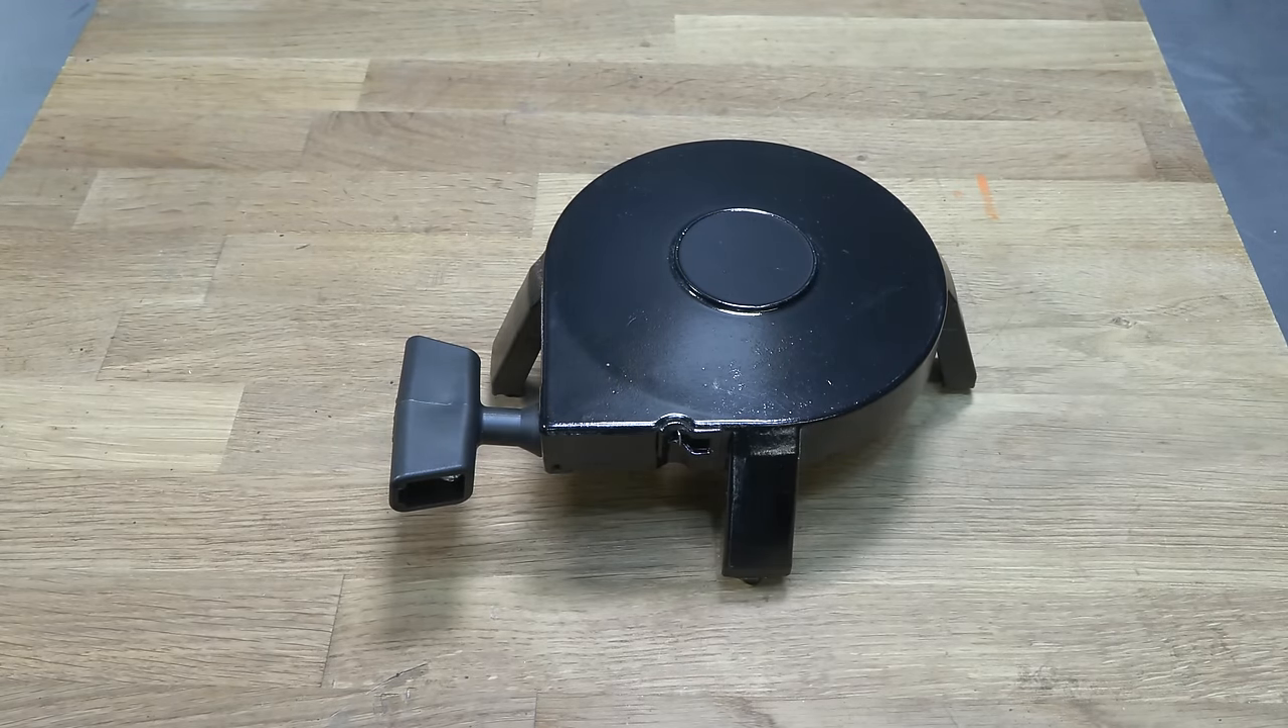Once the new pull cord handle has been attached a knot is tied and then that is the recoil assembly completed.